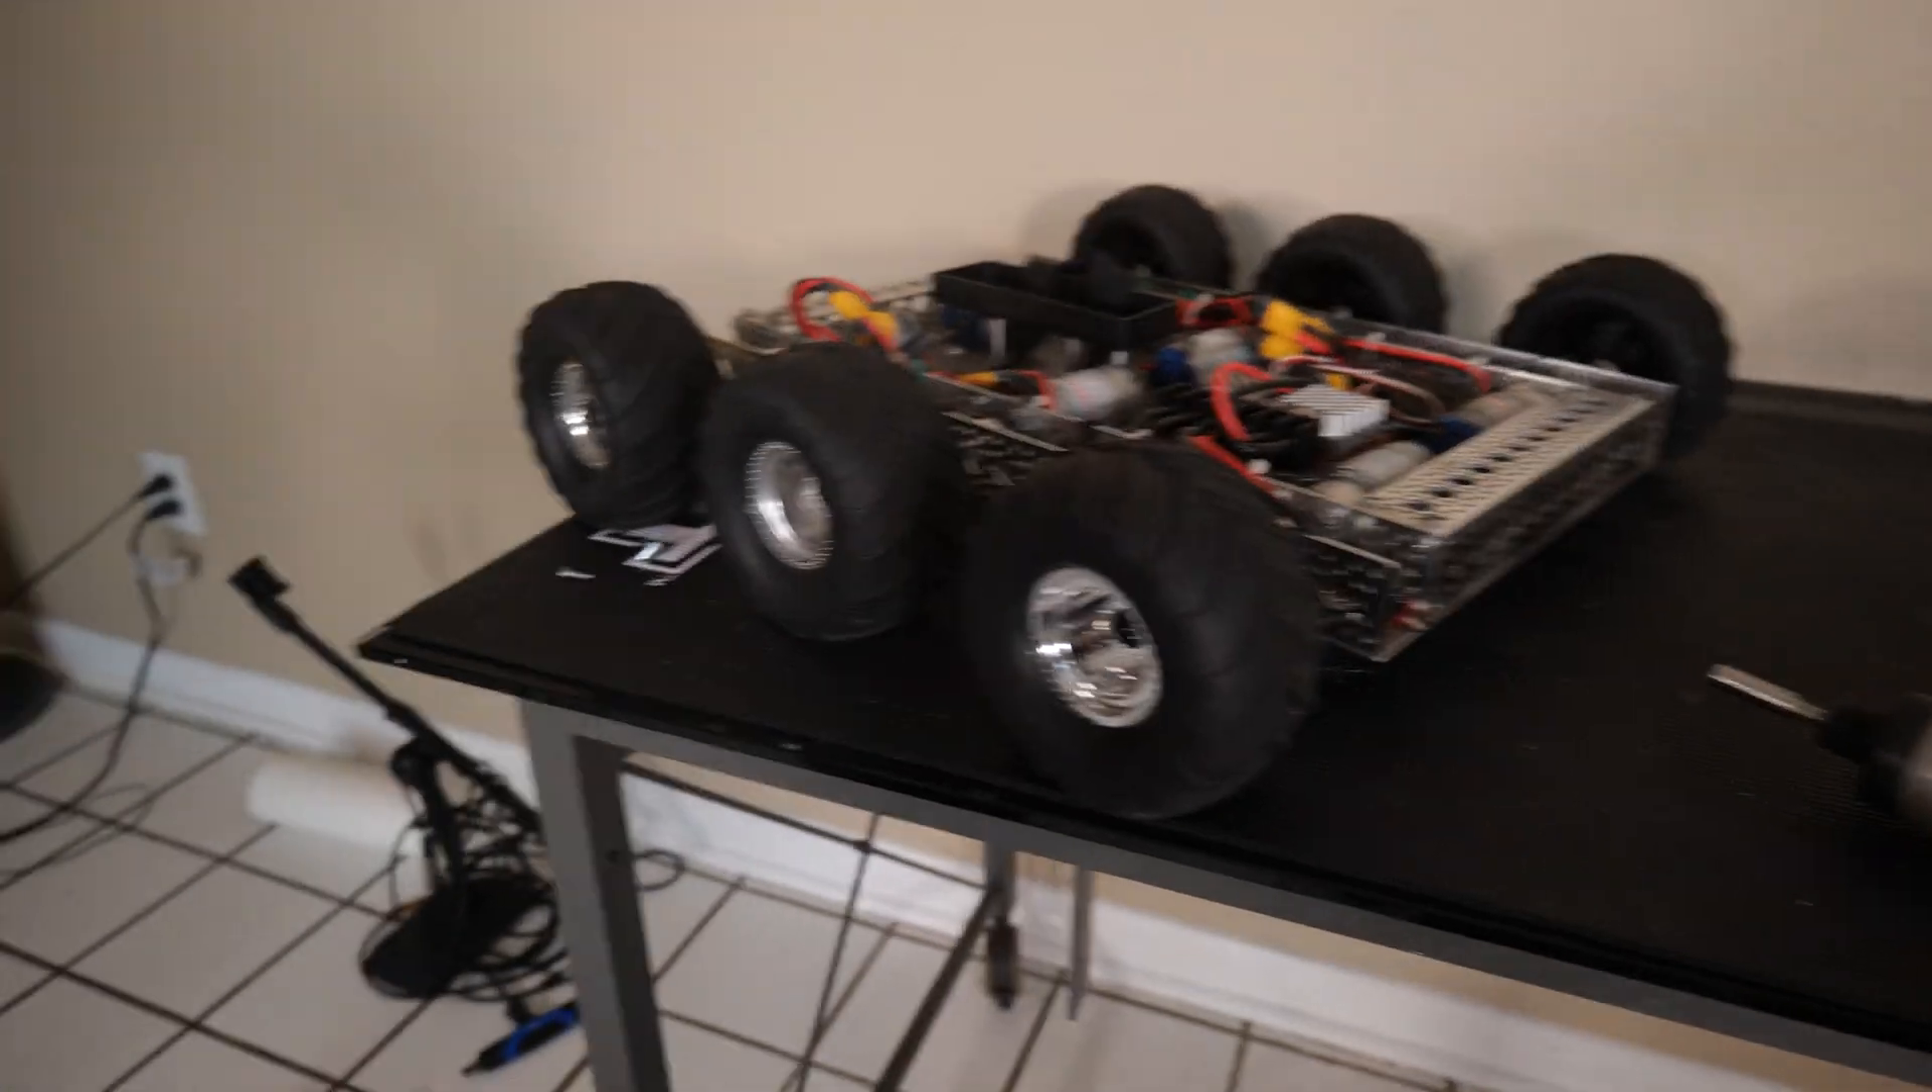All right, so everything is complete with mounting the wheels. We can get a good look at it right here.